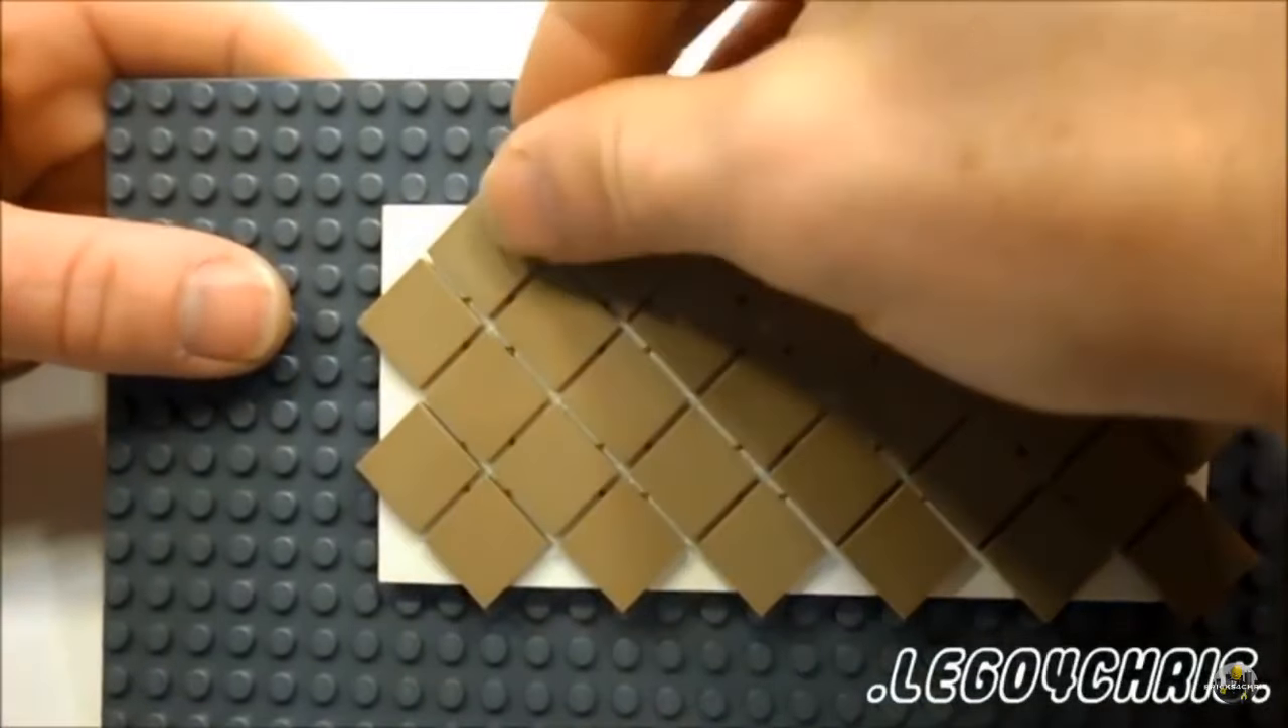You see how the tile overhangs a little bit.